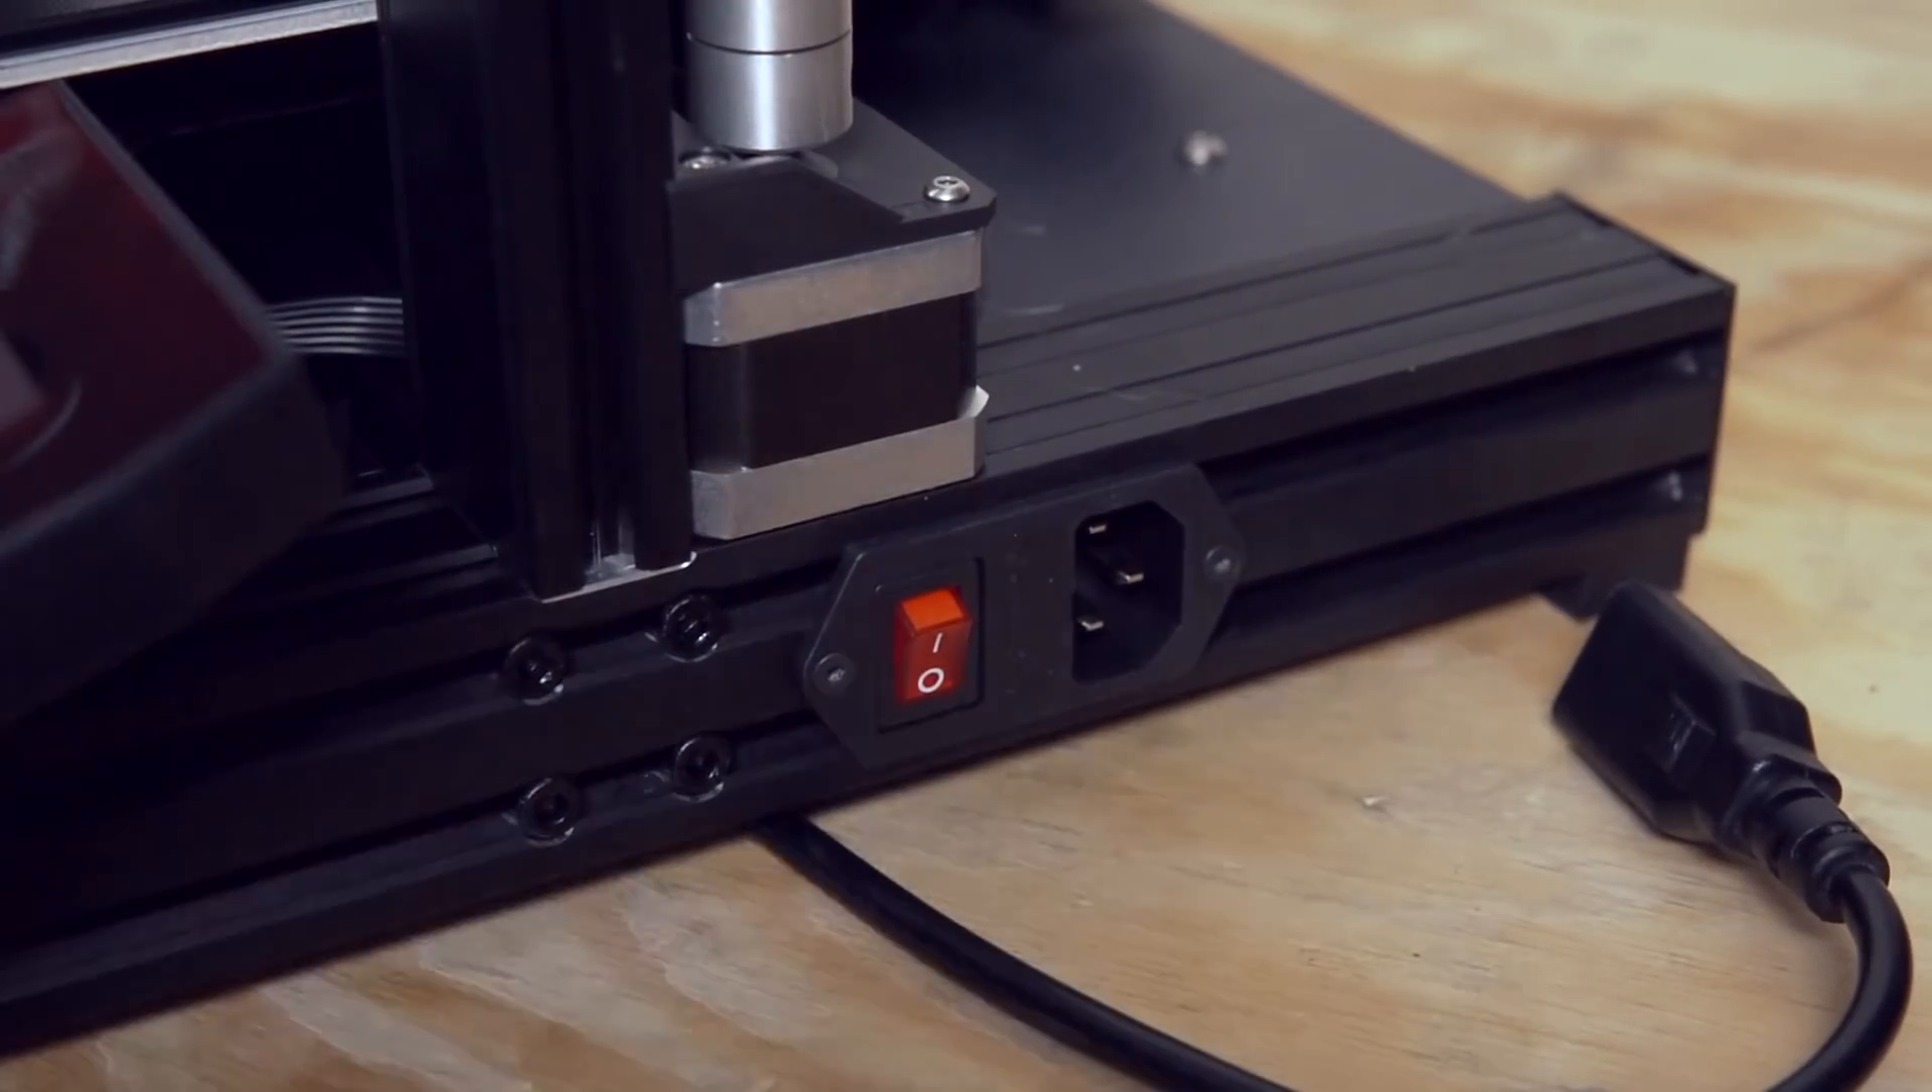I went ahead and removed the power cable.